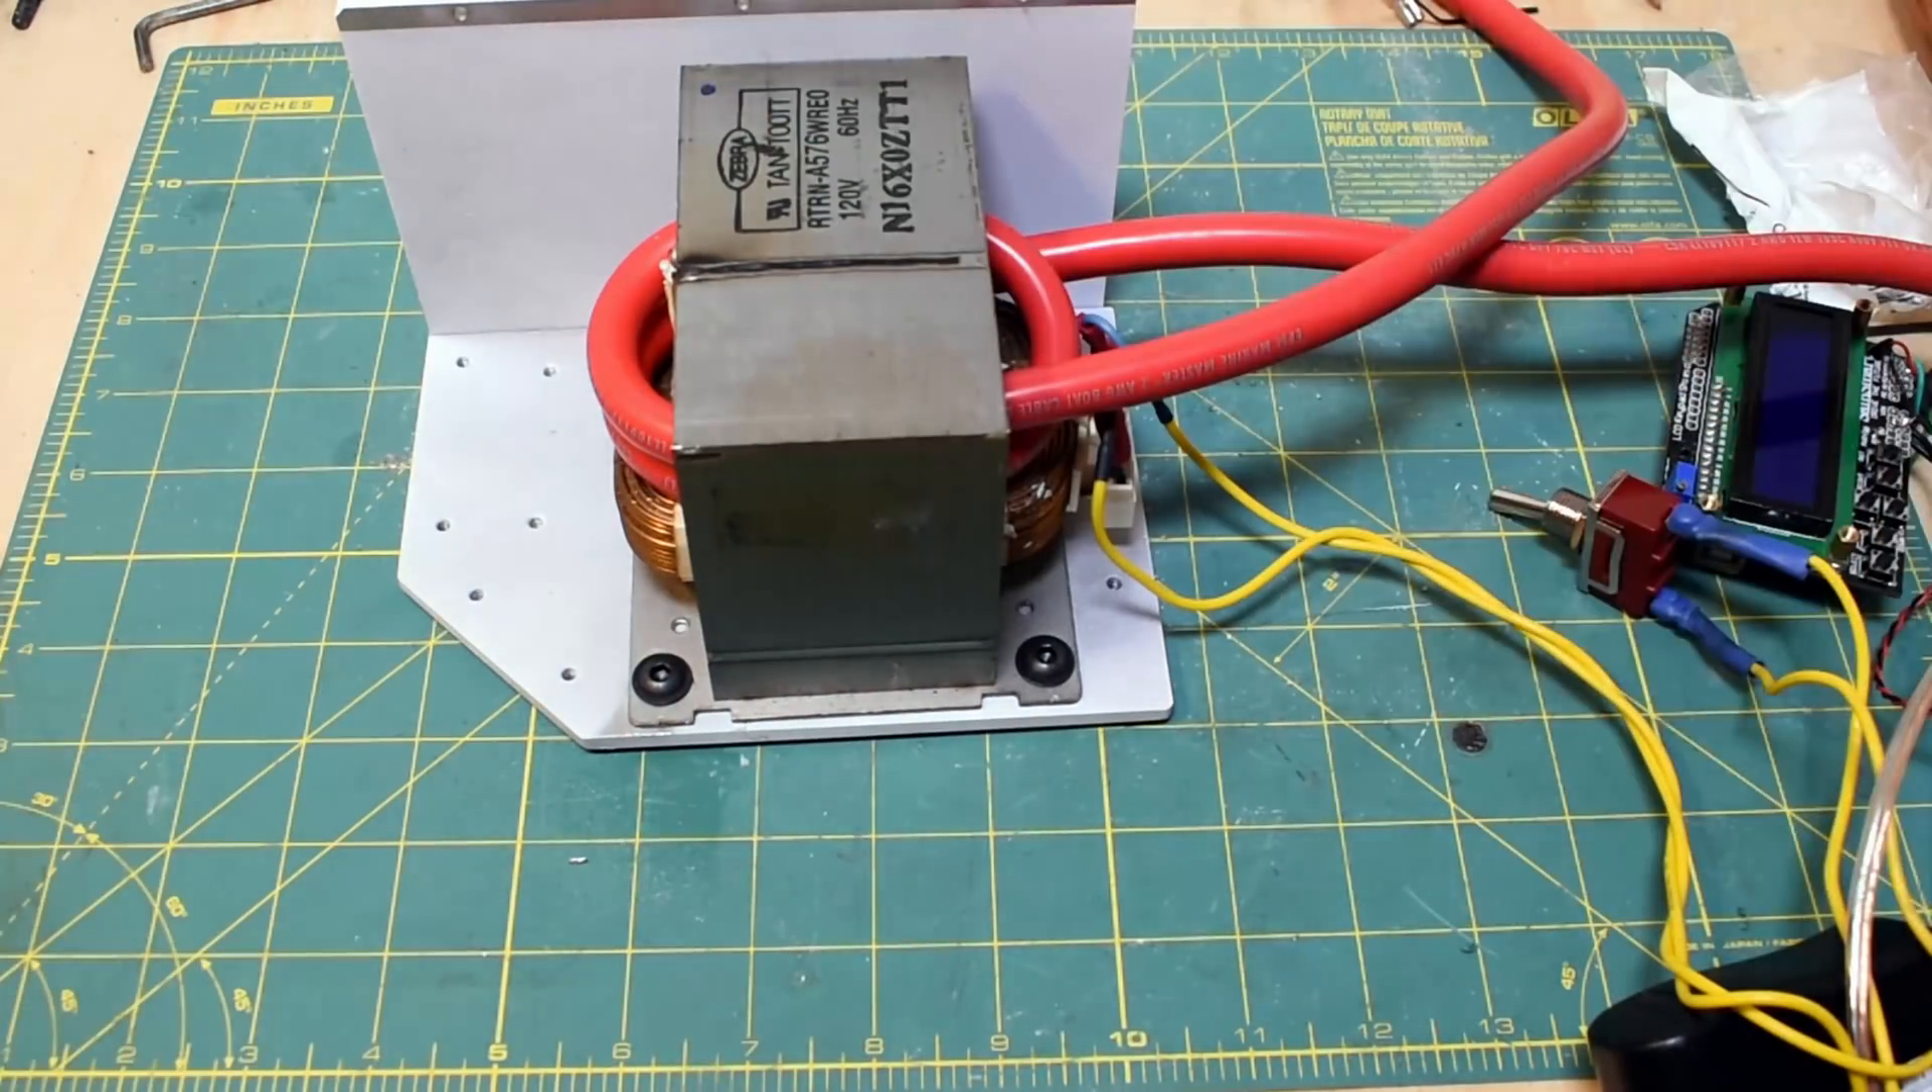All right, so you can see the transformer sitting in the housing here.